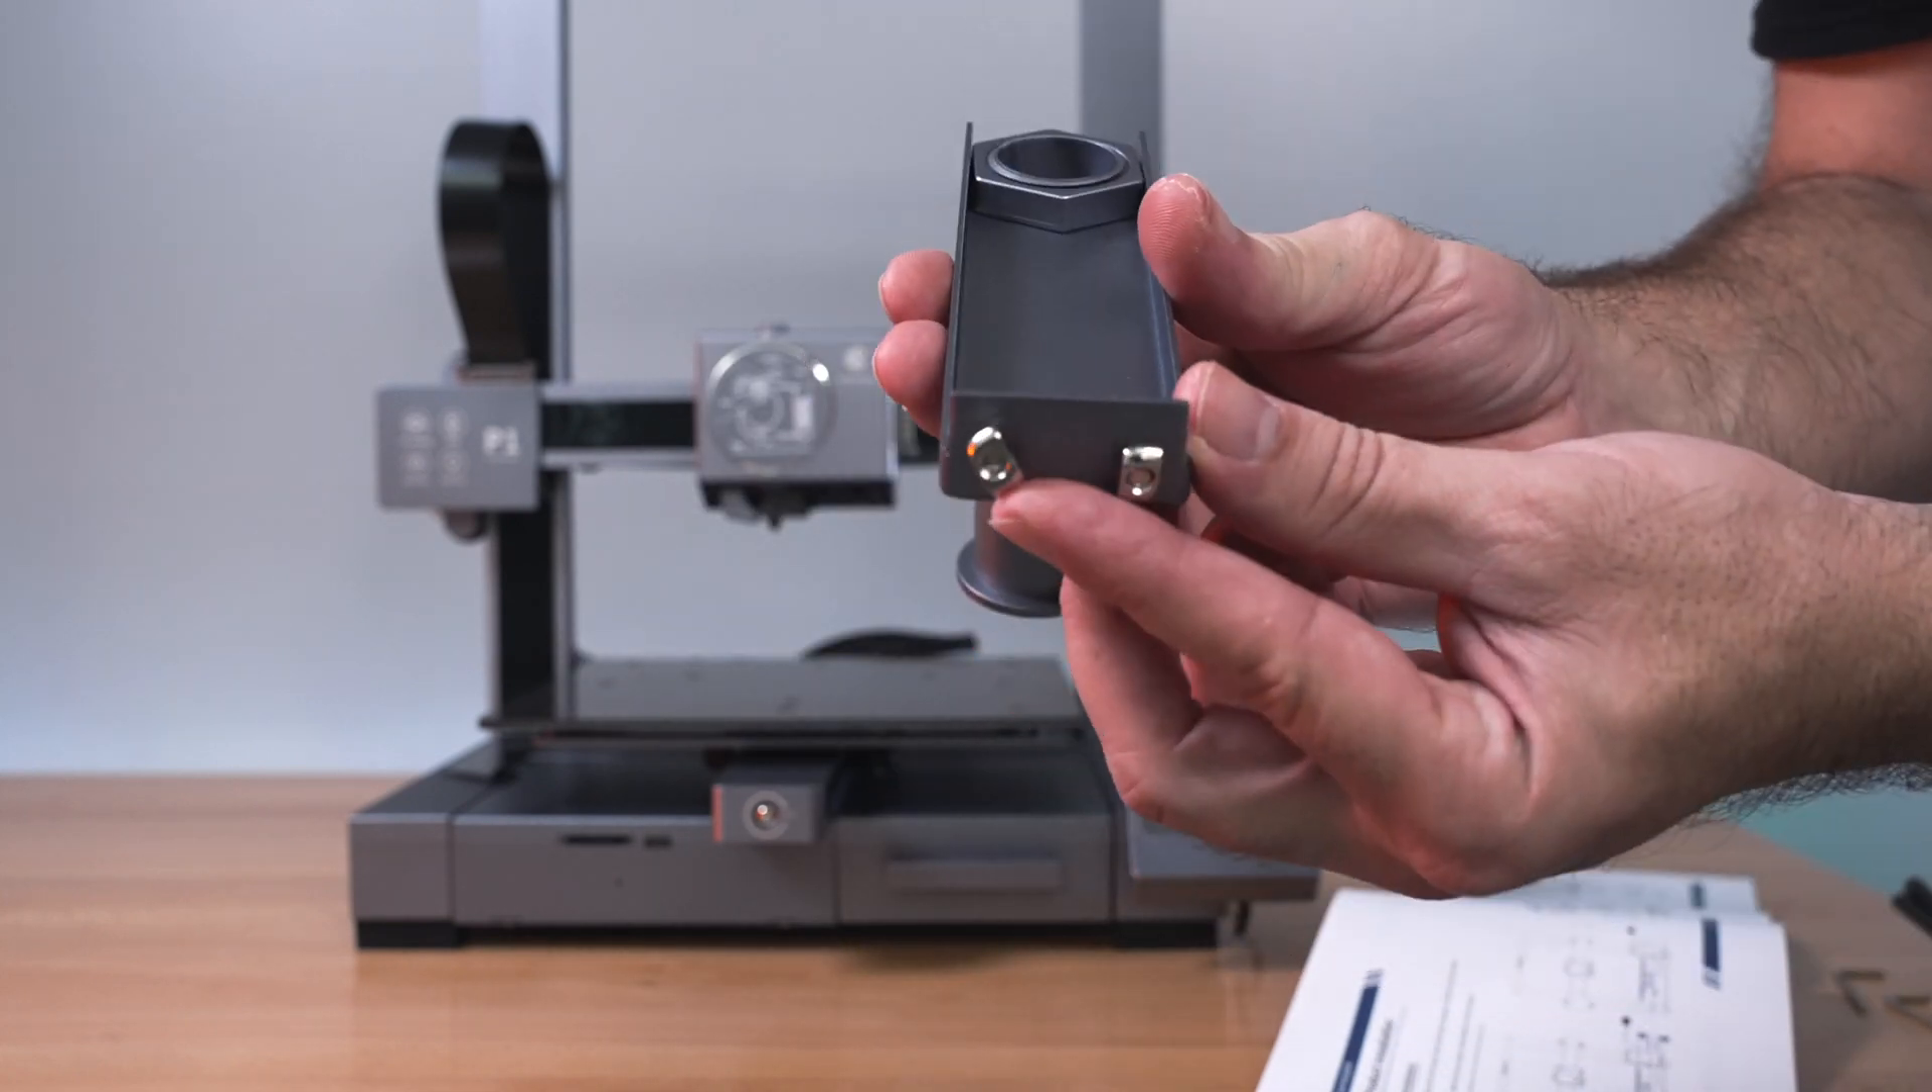And we do have pre-installed bolts and T-nuts on the bottom.